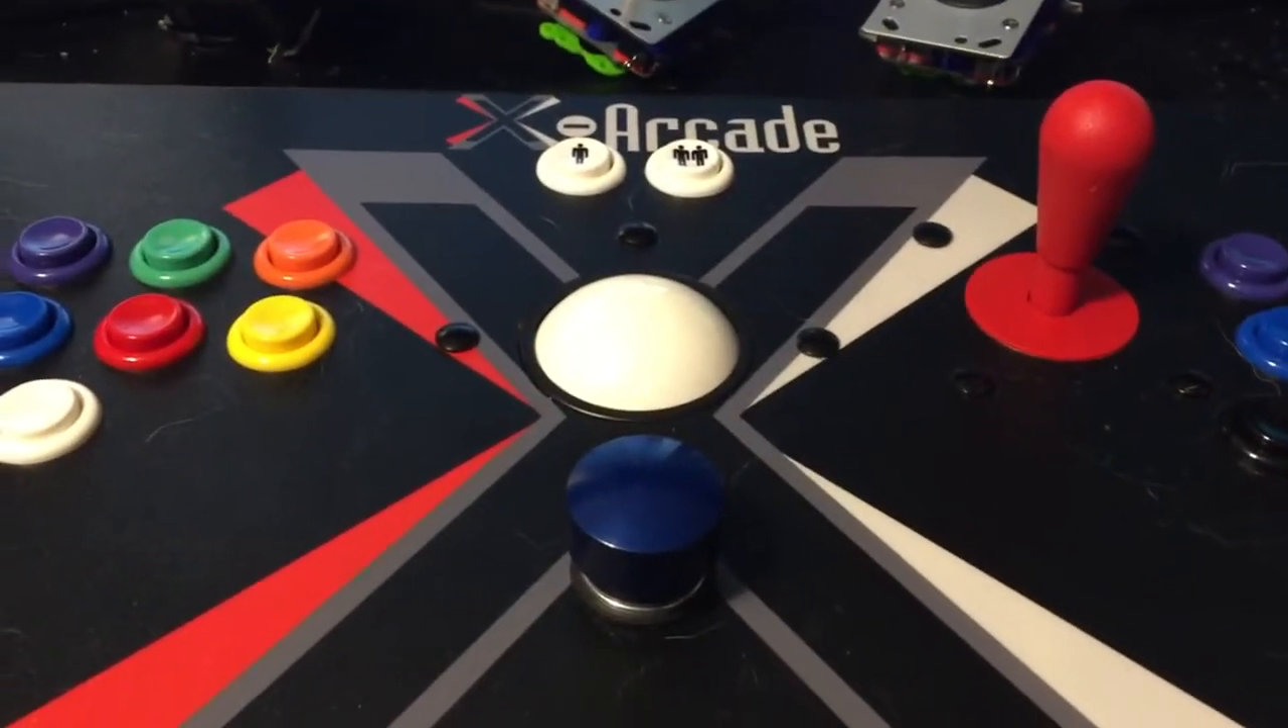And the ball is not in the way at all of the spinner.